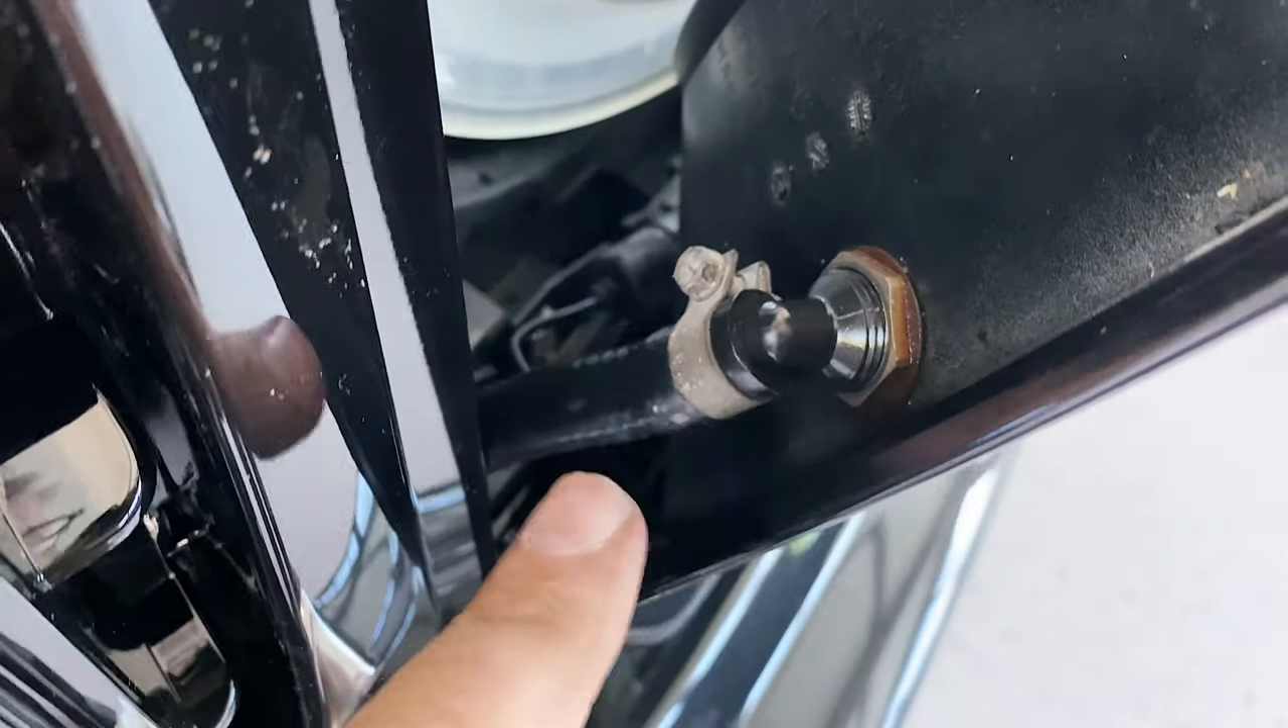Auf jeden Fall, hier haben wir jetzt den Schlauch wieder dran.